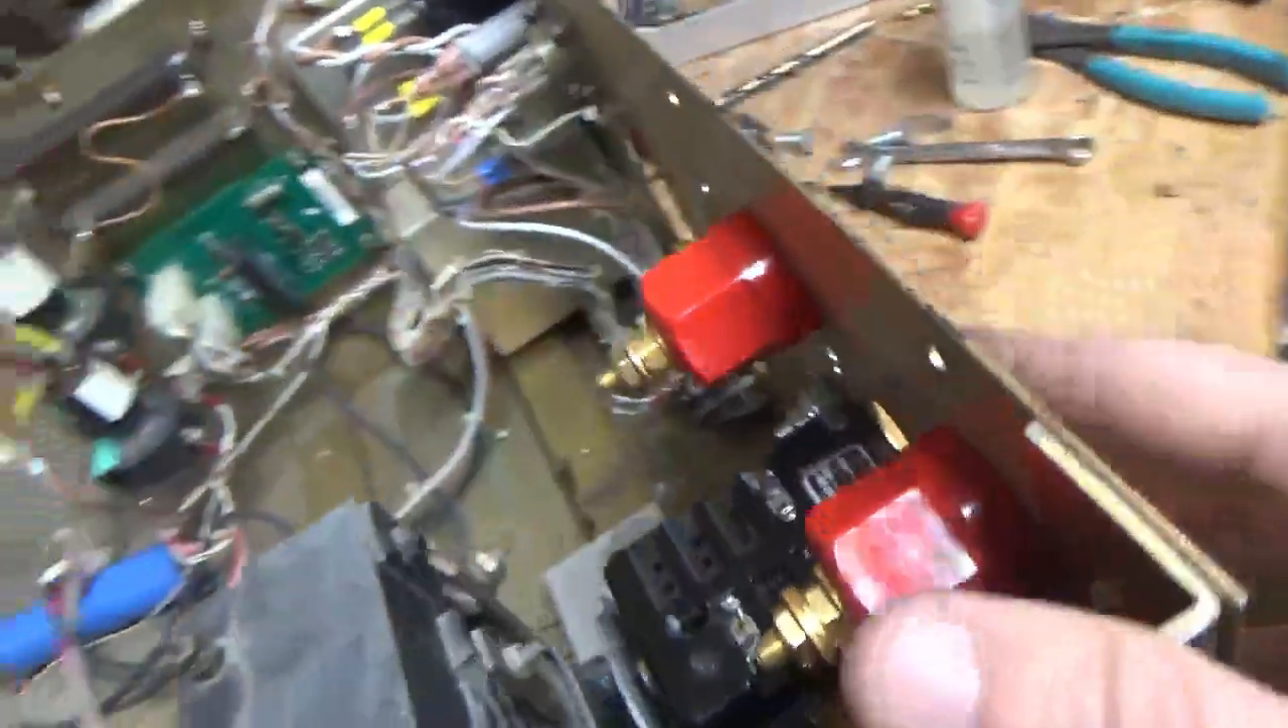So, I got the two super, 100 amp supercon connectors installed.